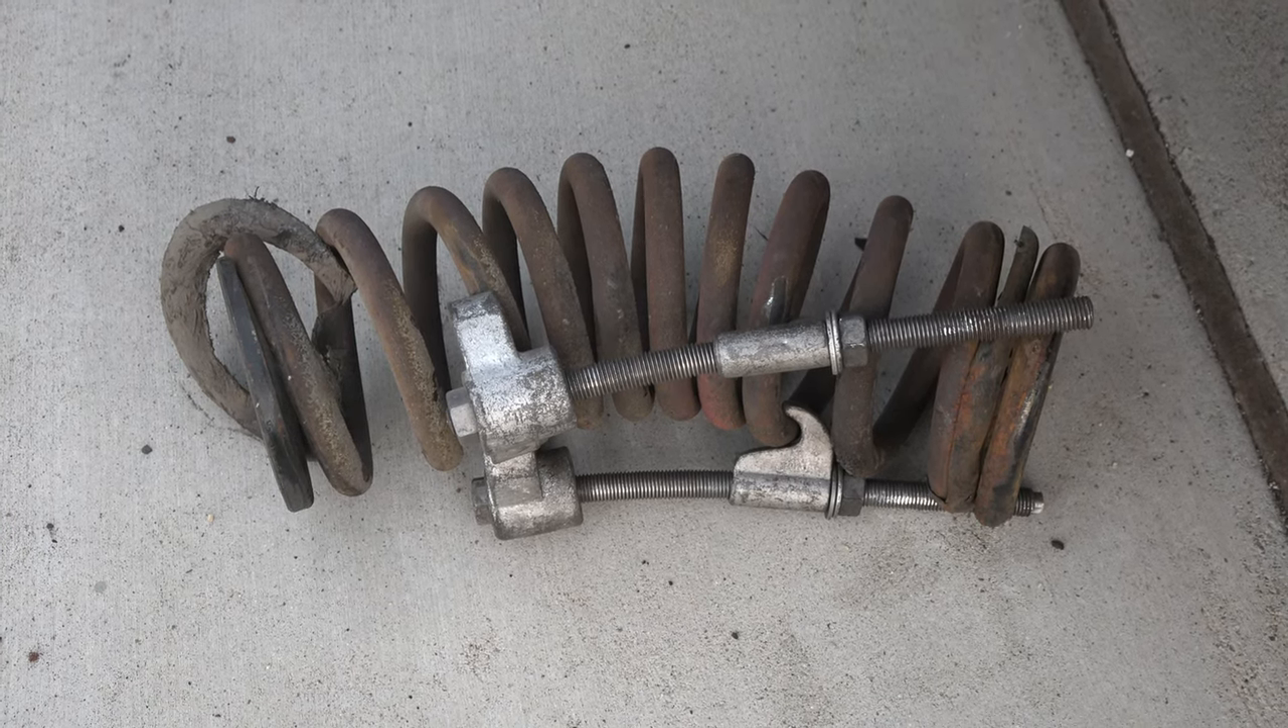The bad news was that I would now have to remove this compressor tool from the spring, which looked about as safe as a hand grenade.